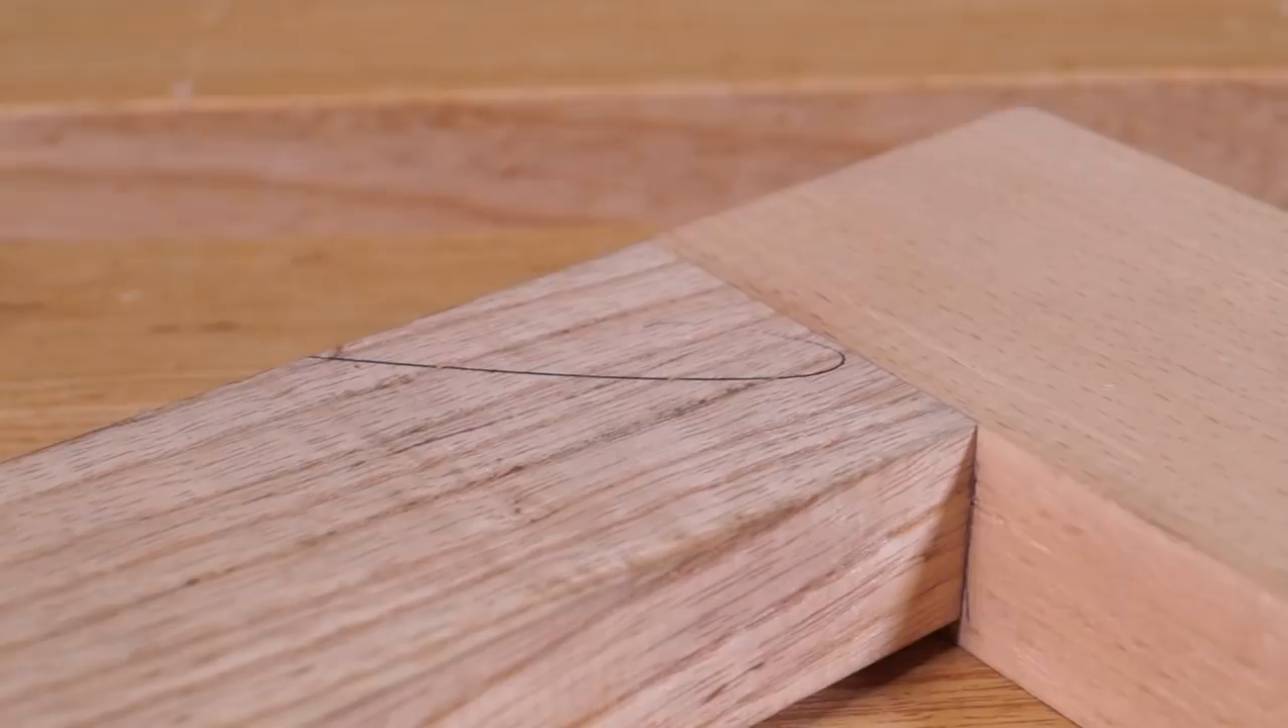So there you go there's the finished joint so you can see we've got no gaps whatsoever on the outside here and because we reference the mortise gauge off the face sides that means that these sides are flush.